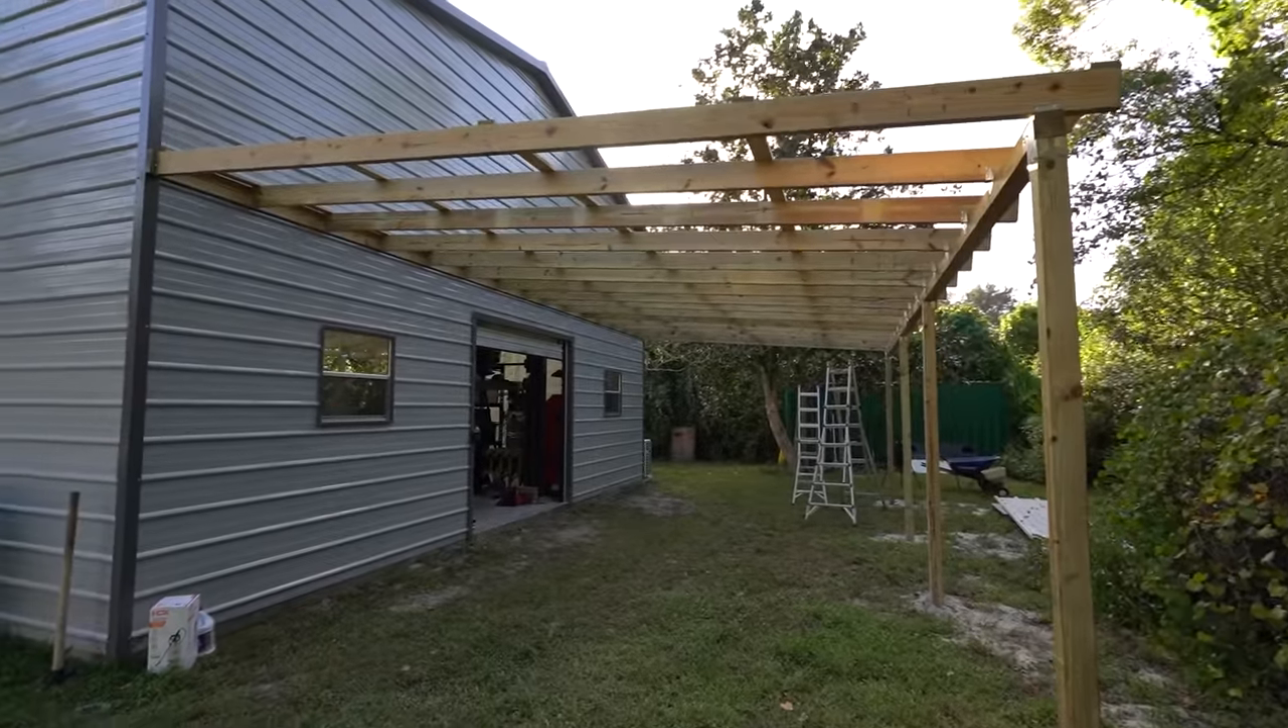We need to put the roof panels on, seal everything up, and then see where we're at.